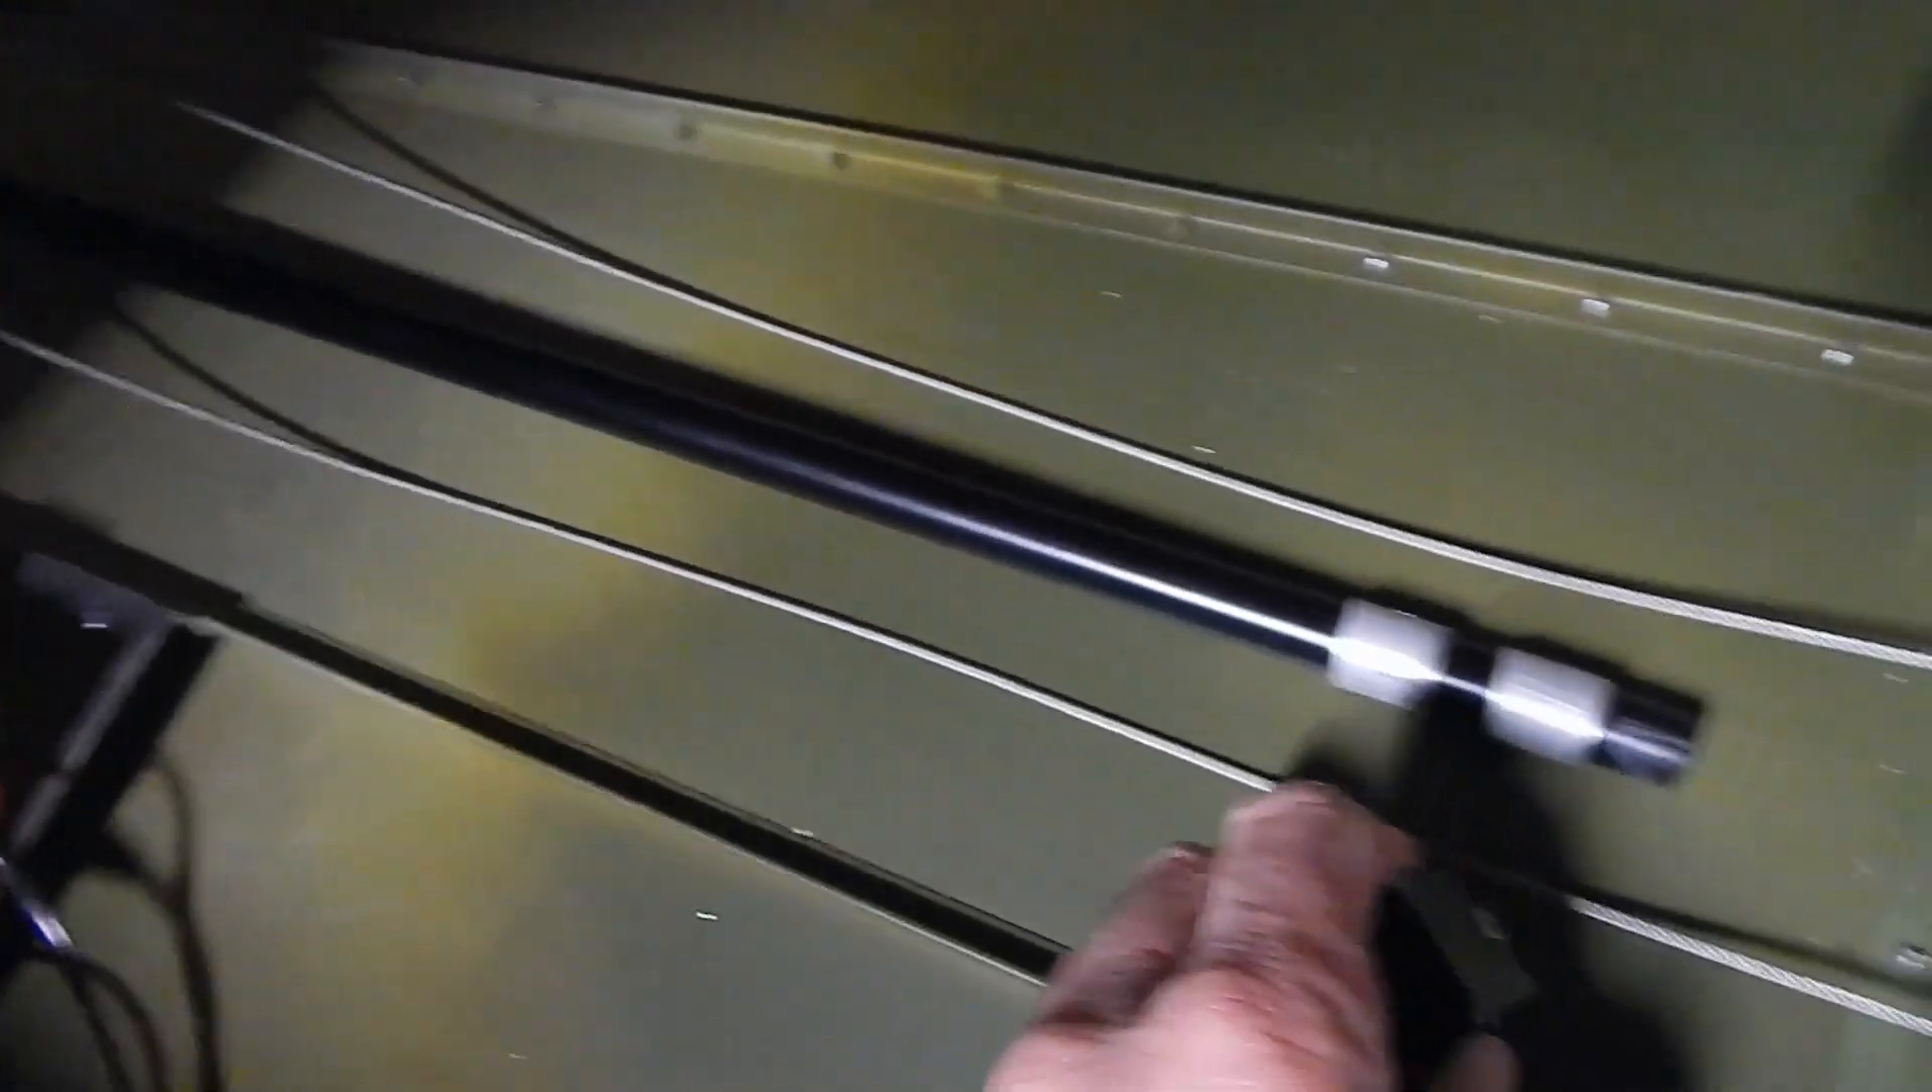You can see I've already got the spacers on here.